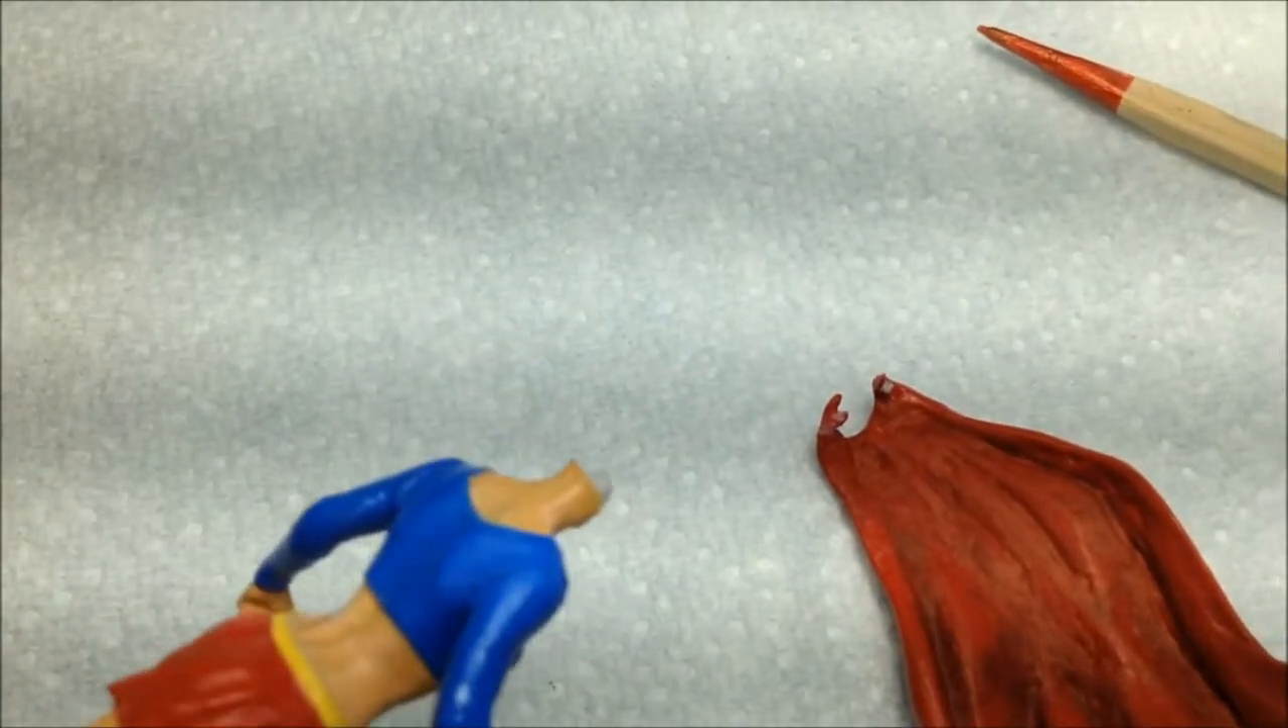I have to put the cape on before the head goes on, and then it's pretty much done.